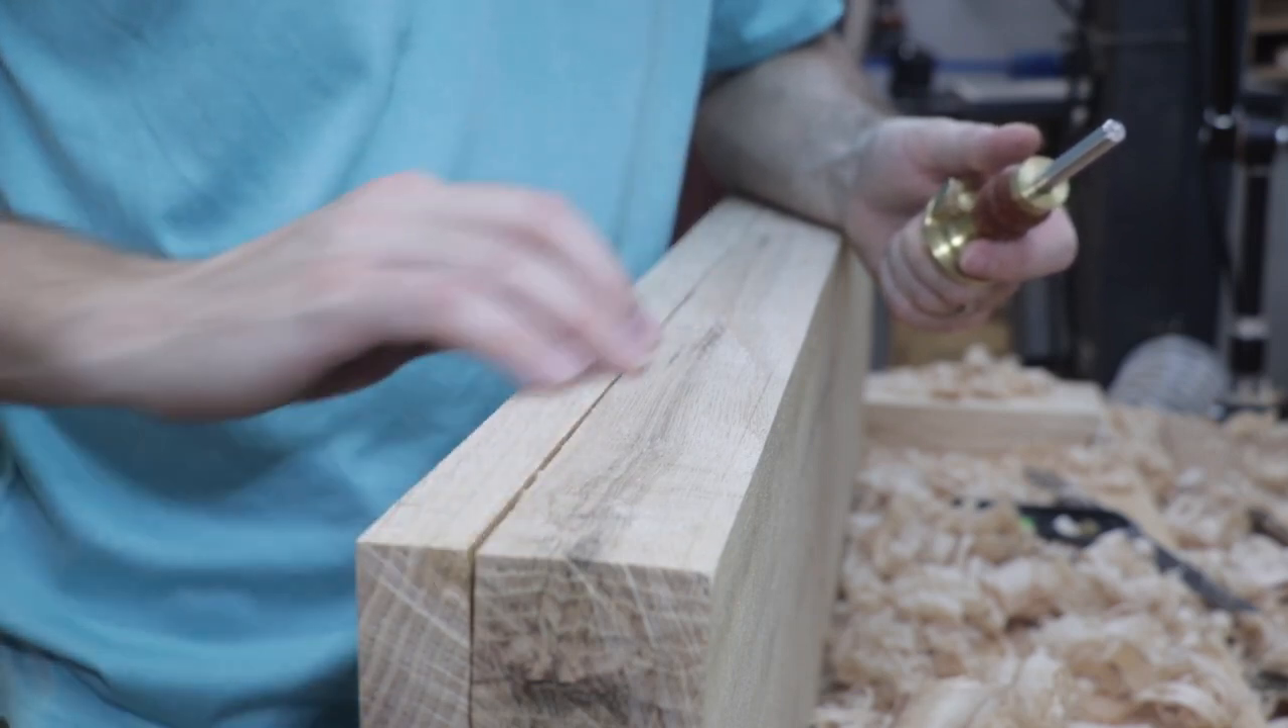This is the first time I've actually laminated boards using hand tools and I guess I didn't get the boards quite flat enough on the edges leaving a little bit of a gap.